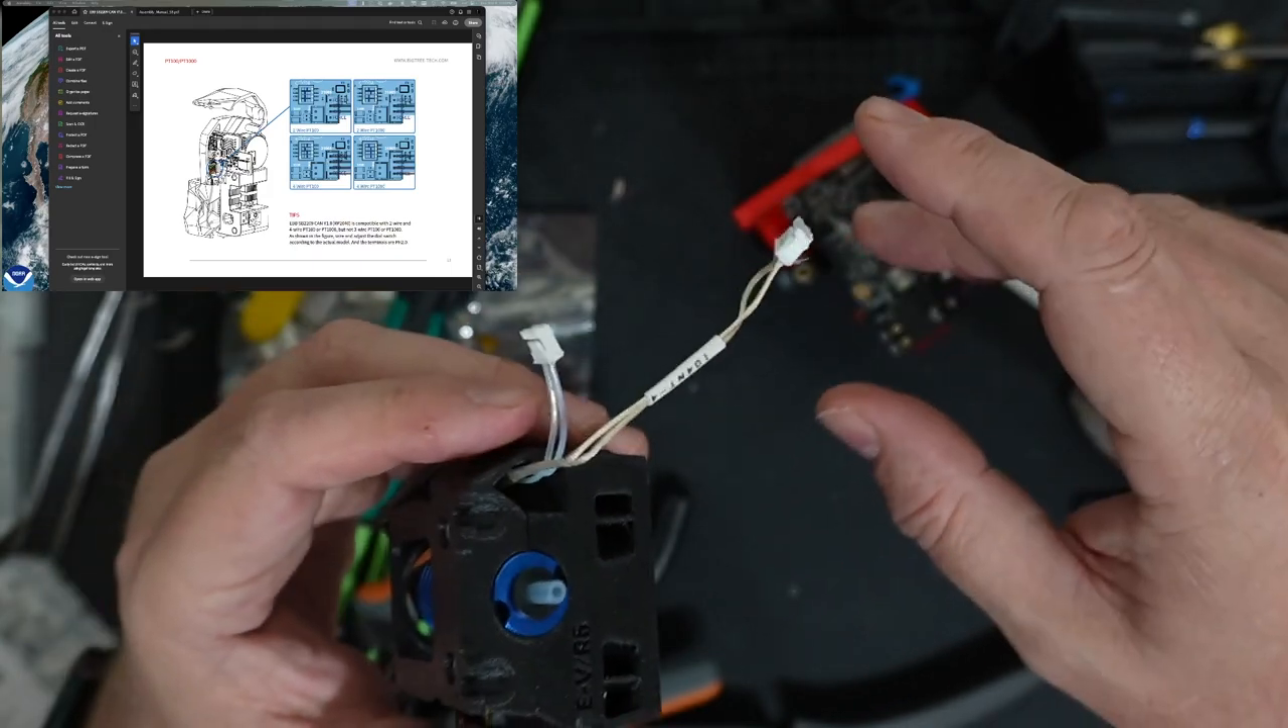So, I have both connectors done.